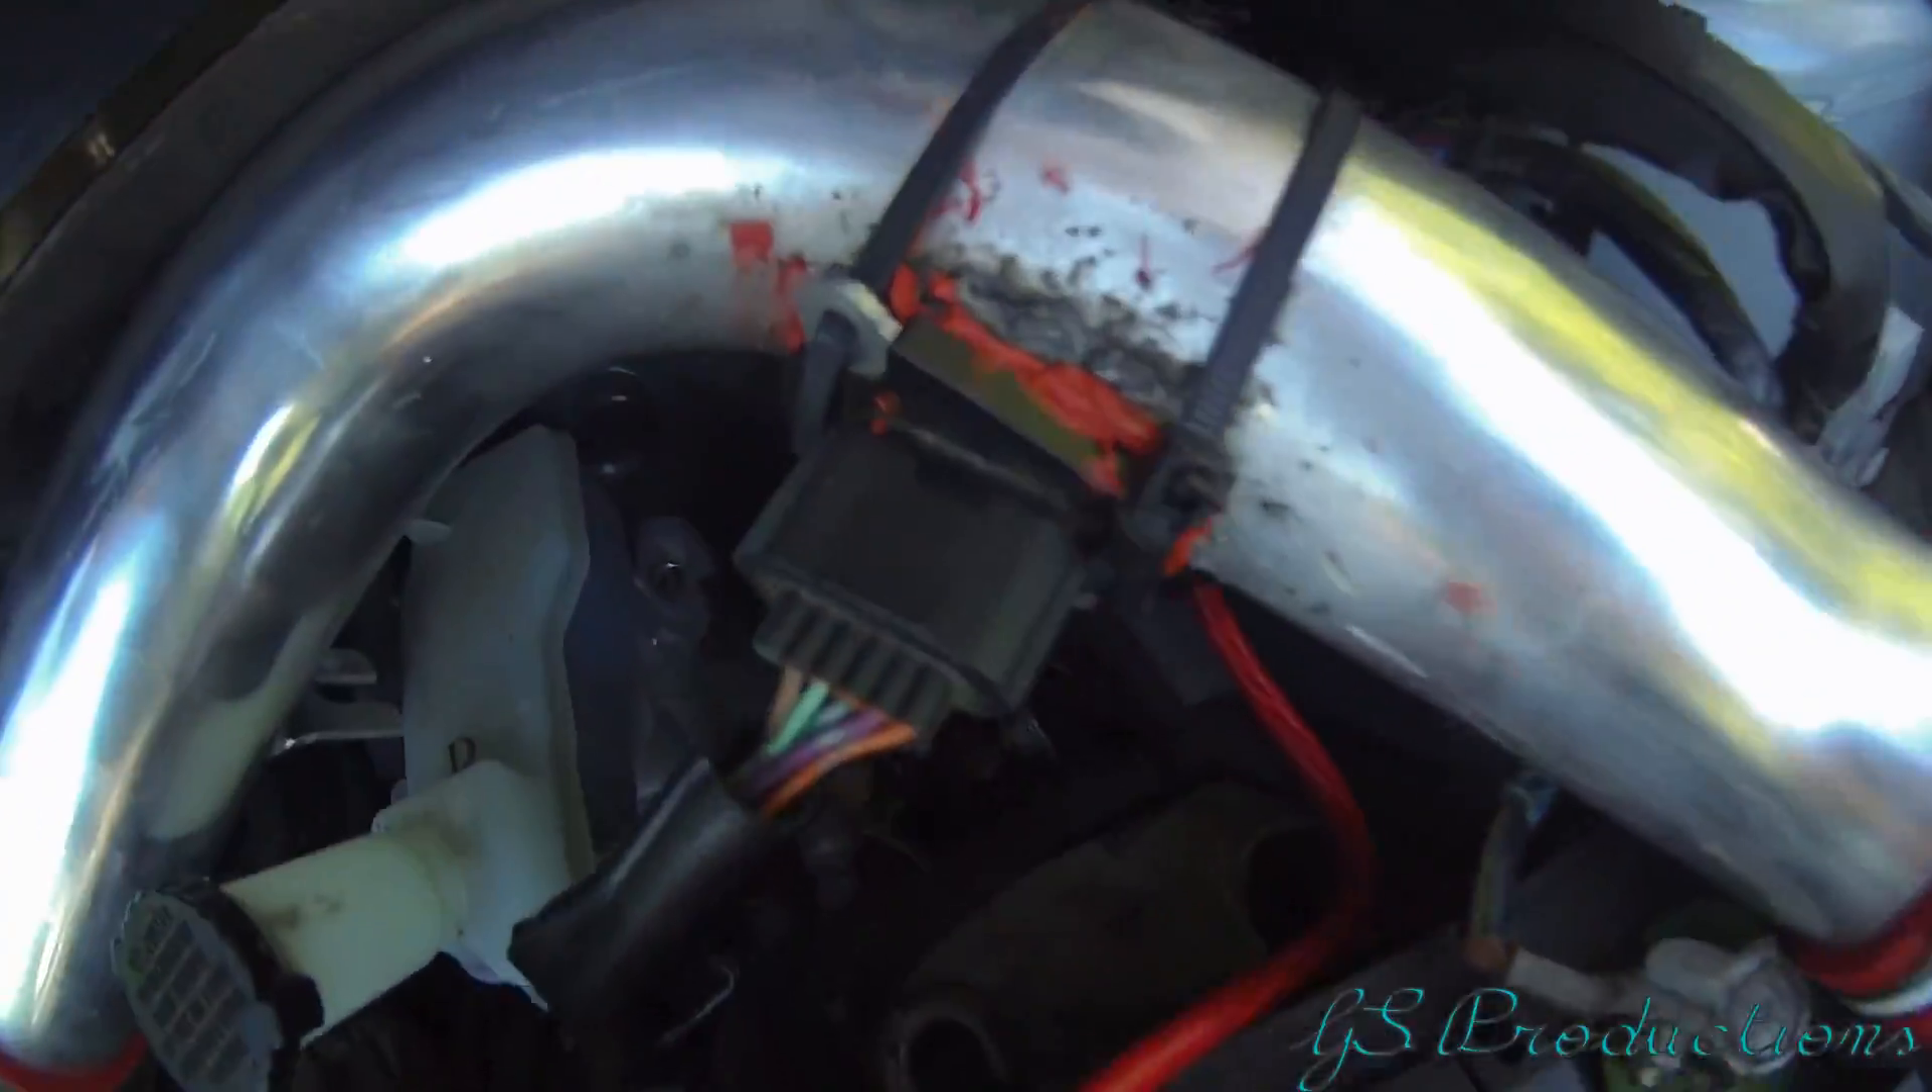The air intake is in place.